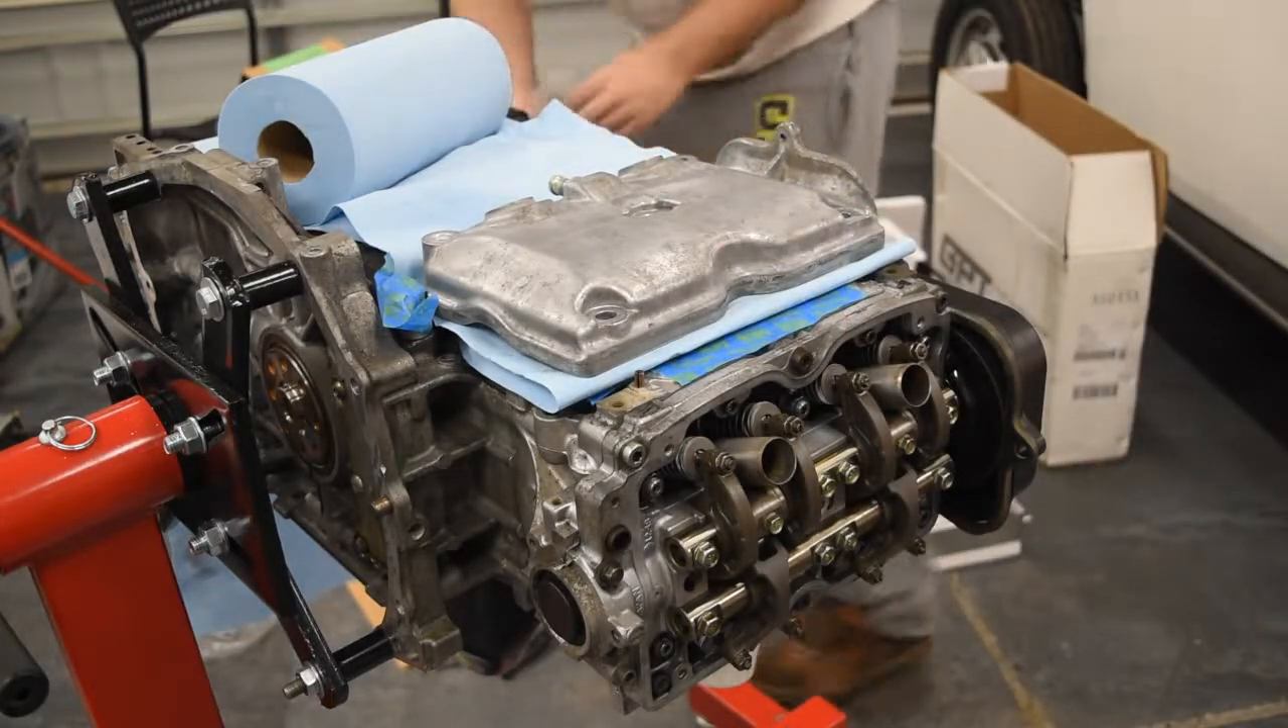All right, so one of the last steps is putting this rocker cover on.